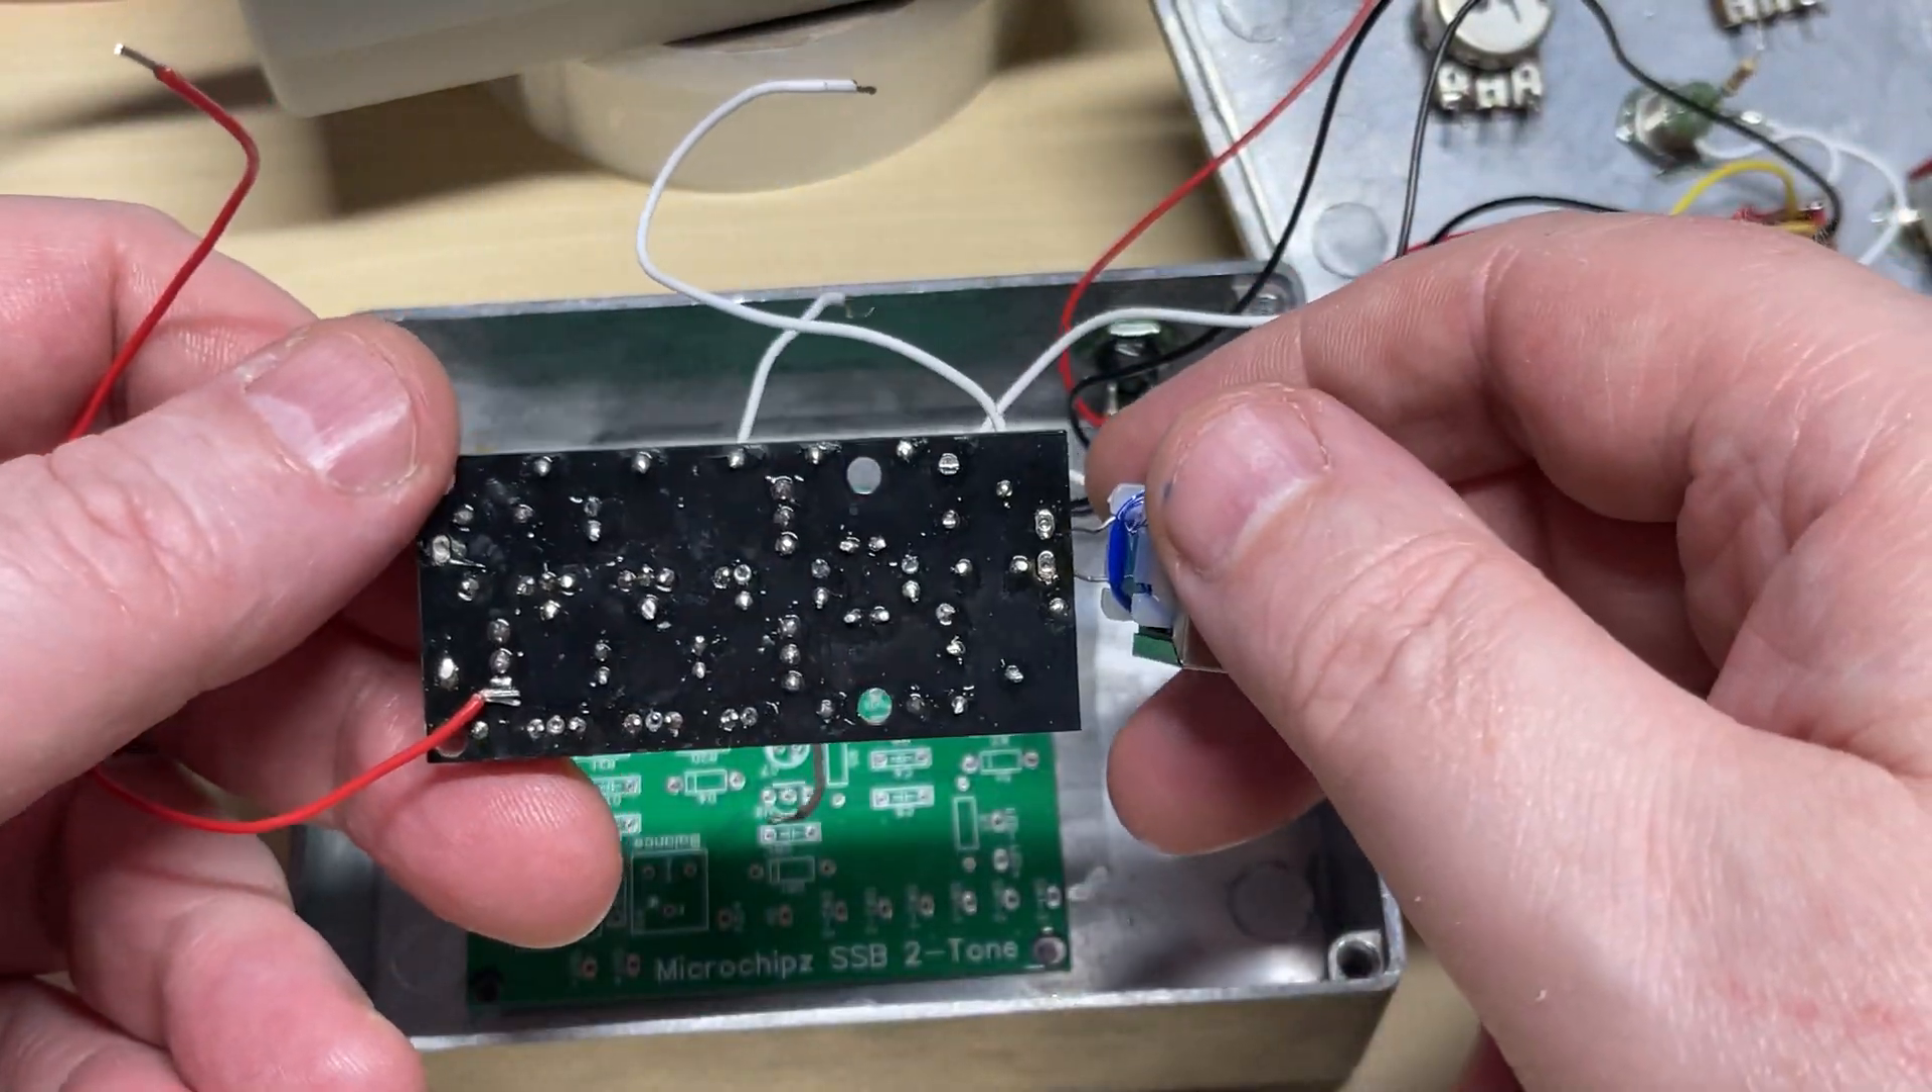So there's our old board out.